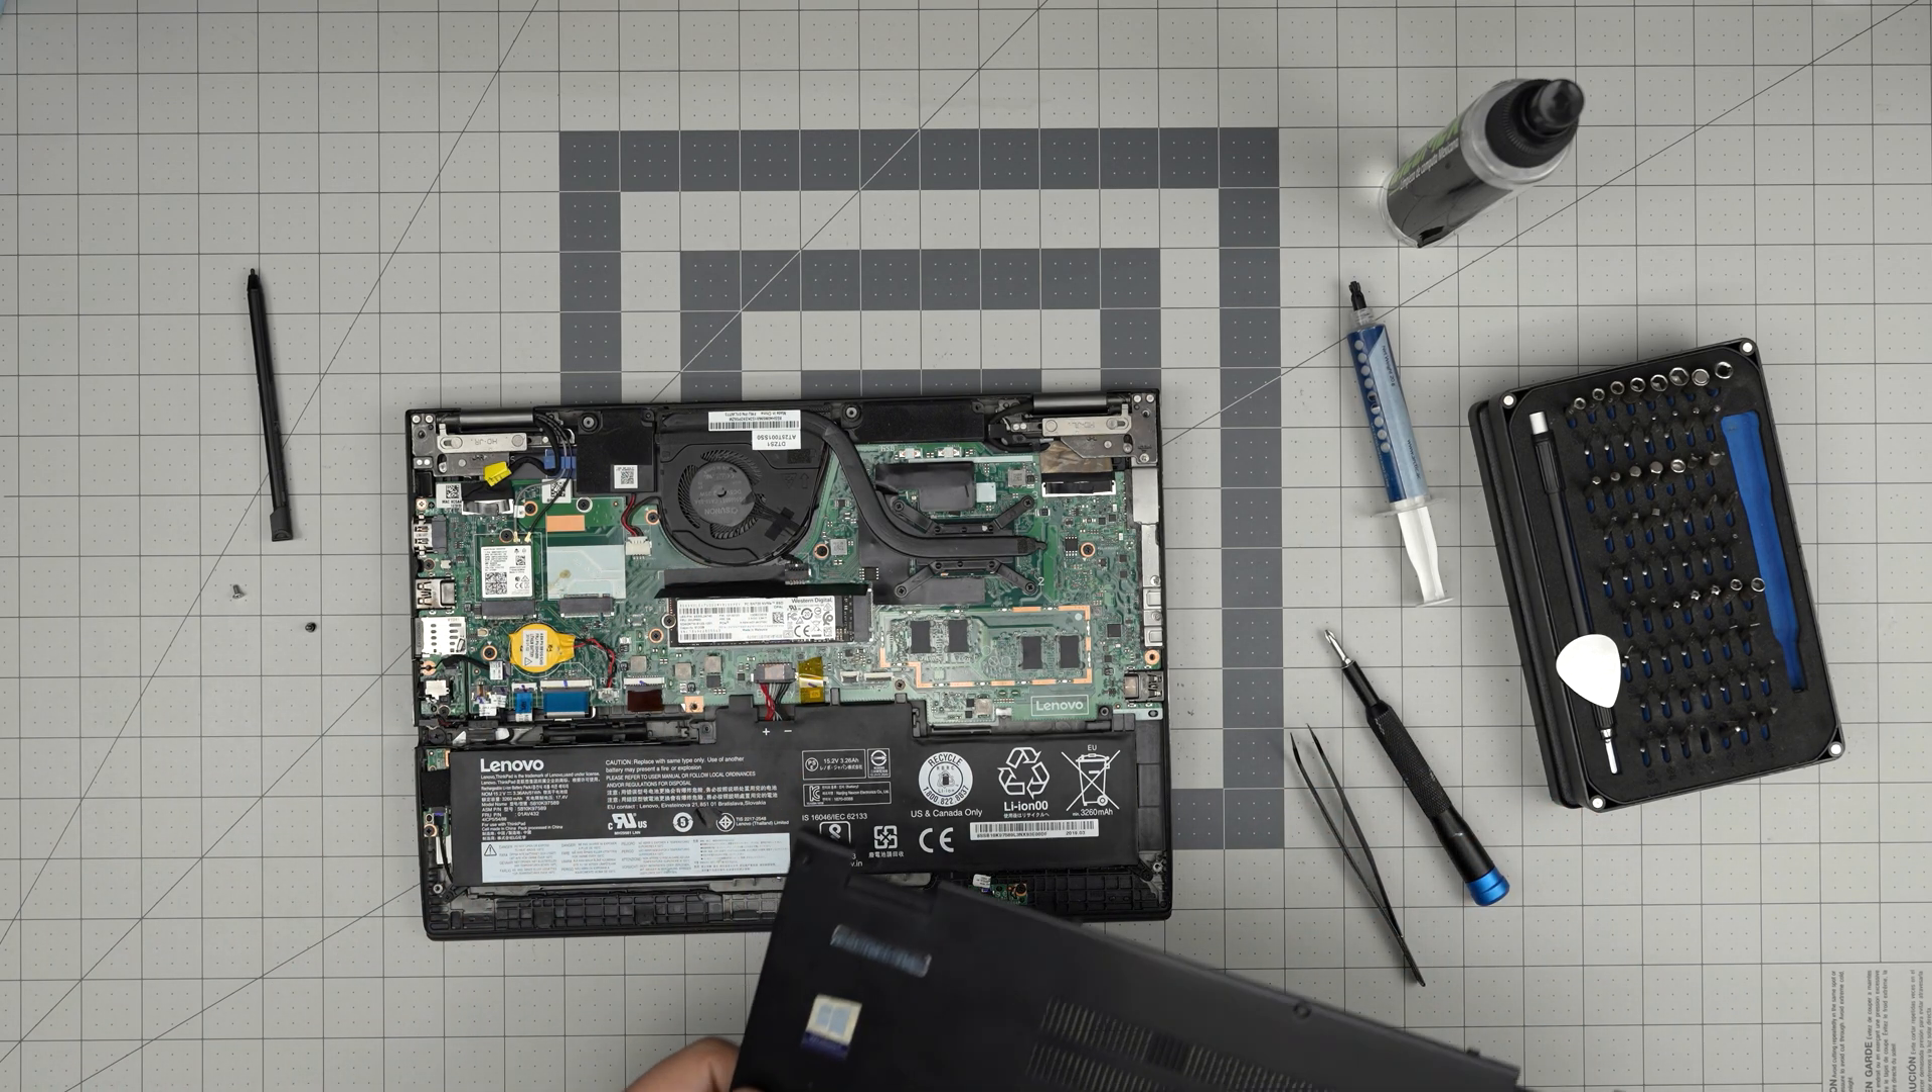All right now that we put the battery in place the rest is really easy.